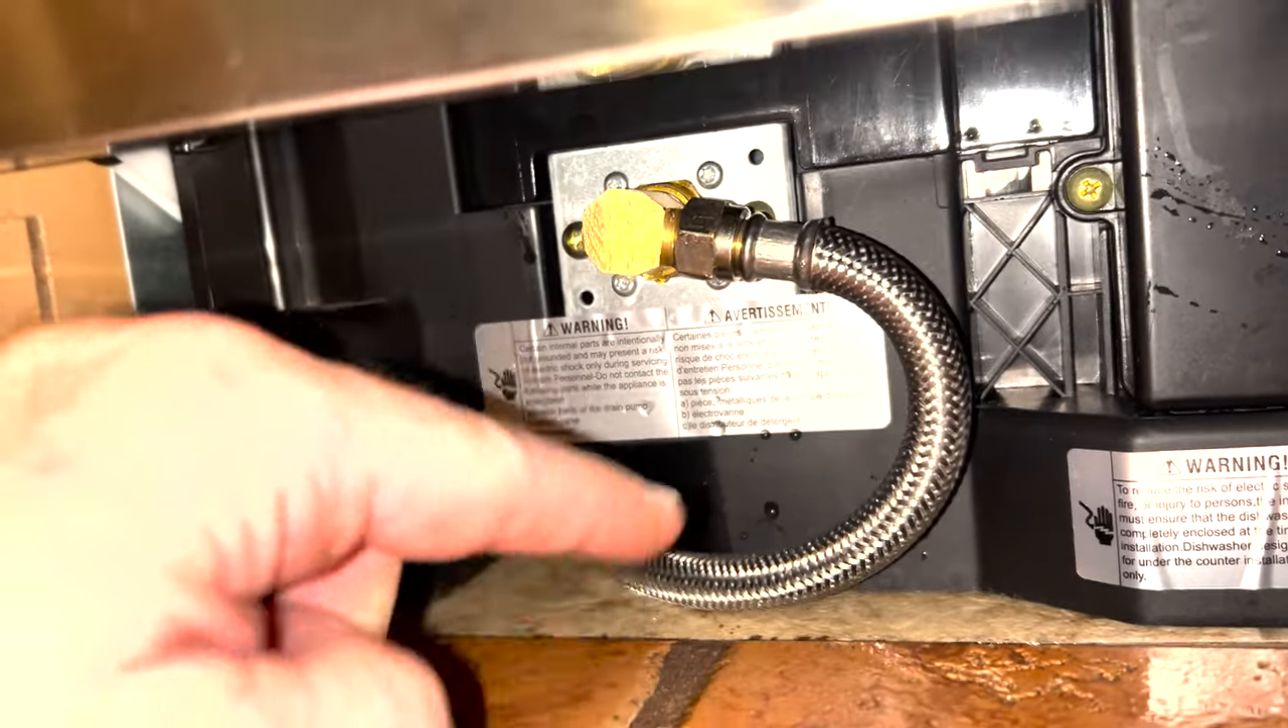I've got the fill line connected there. This is all tightened up. On this brass piece that goes into the machine, make sure you put thread tape on there so it doesn't leak later.